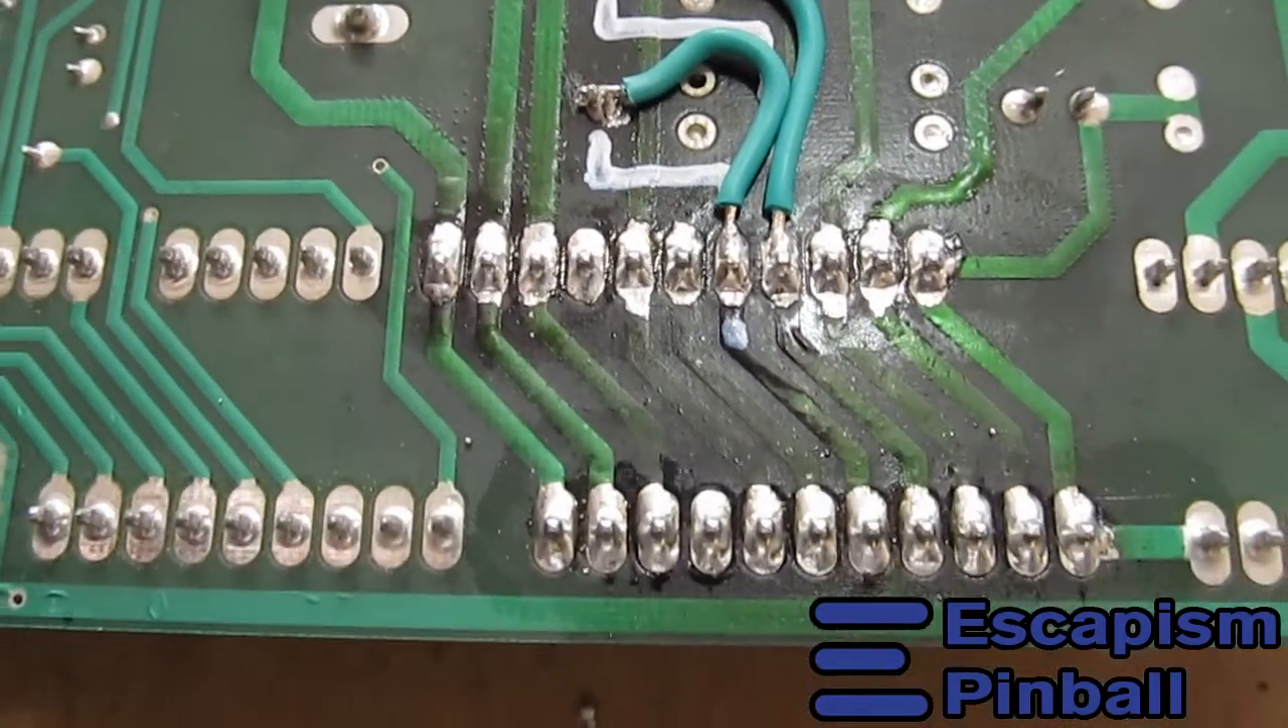Connectors have been soldered in and those stitches or the bridges have been connected.